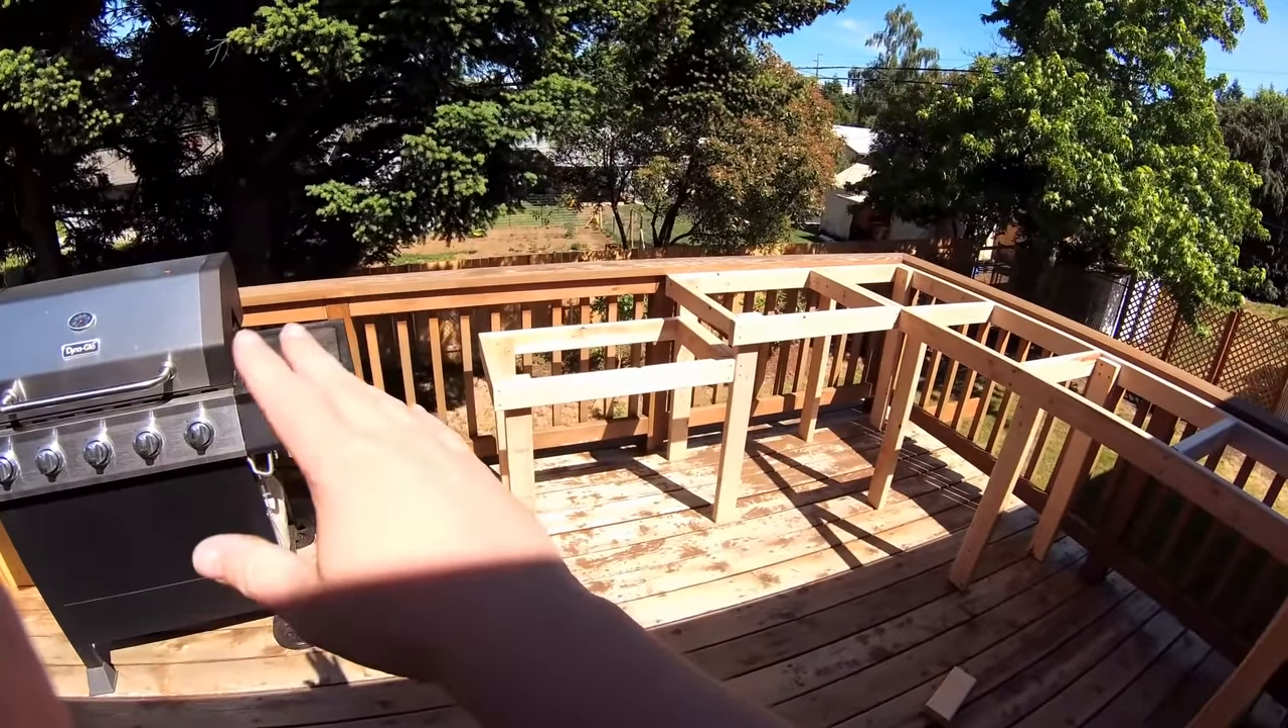All right well there it is we got the section for the barbecue all framed out and it's starting to come together.